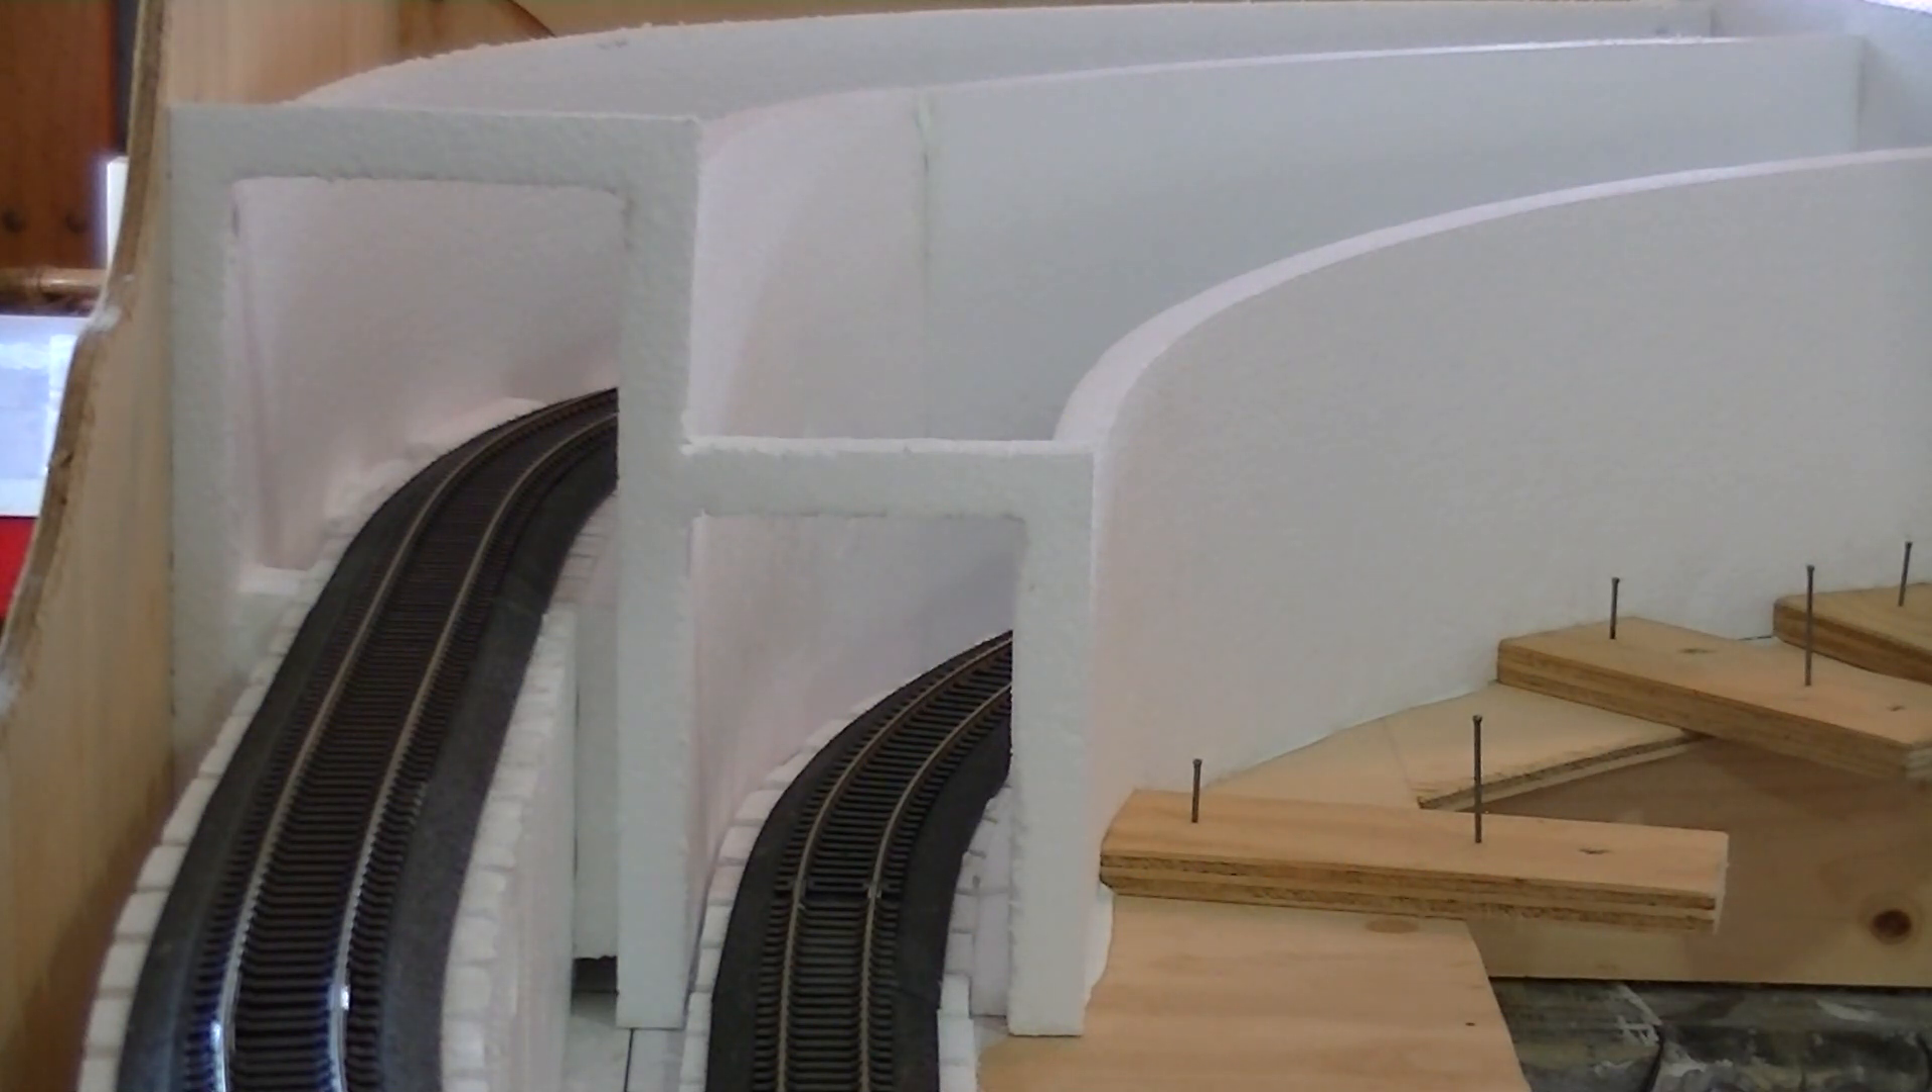All right so I've gone ahead and cut the foam for the end of the tunnels and you can see them glued into position.